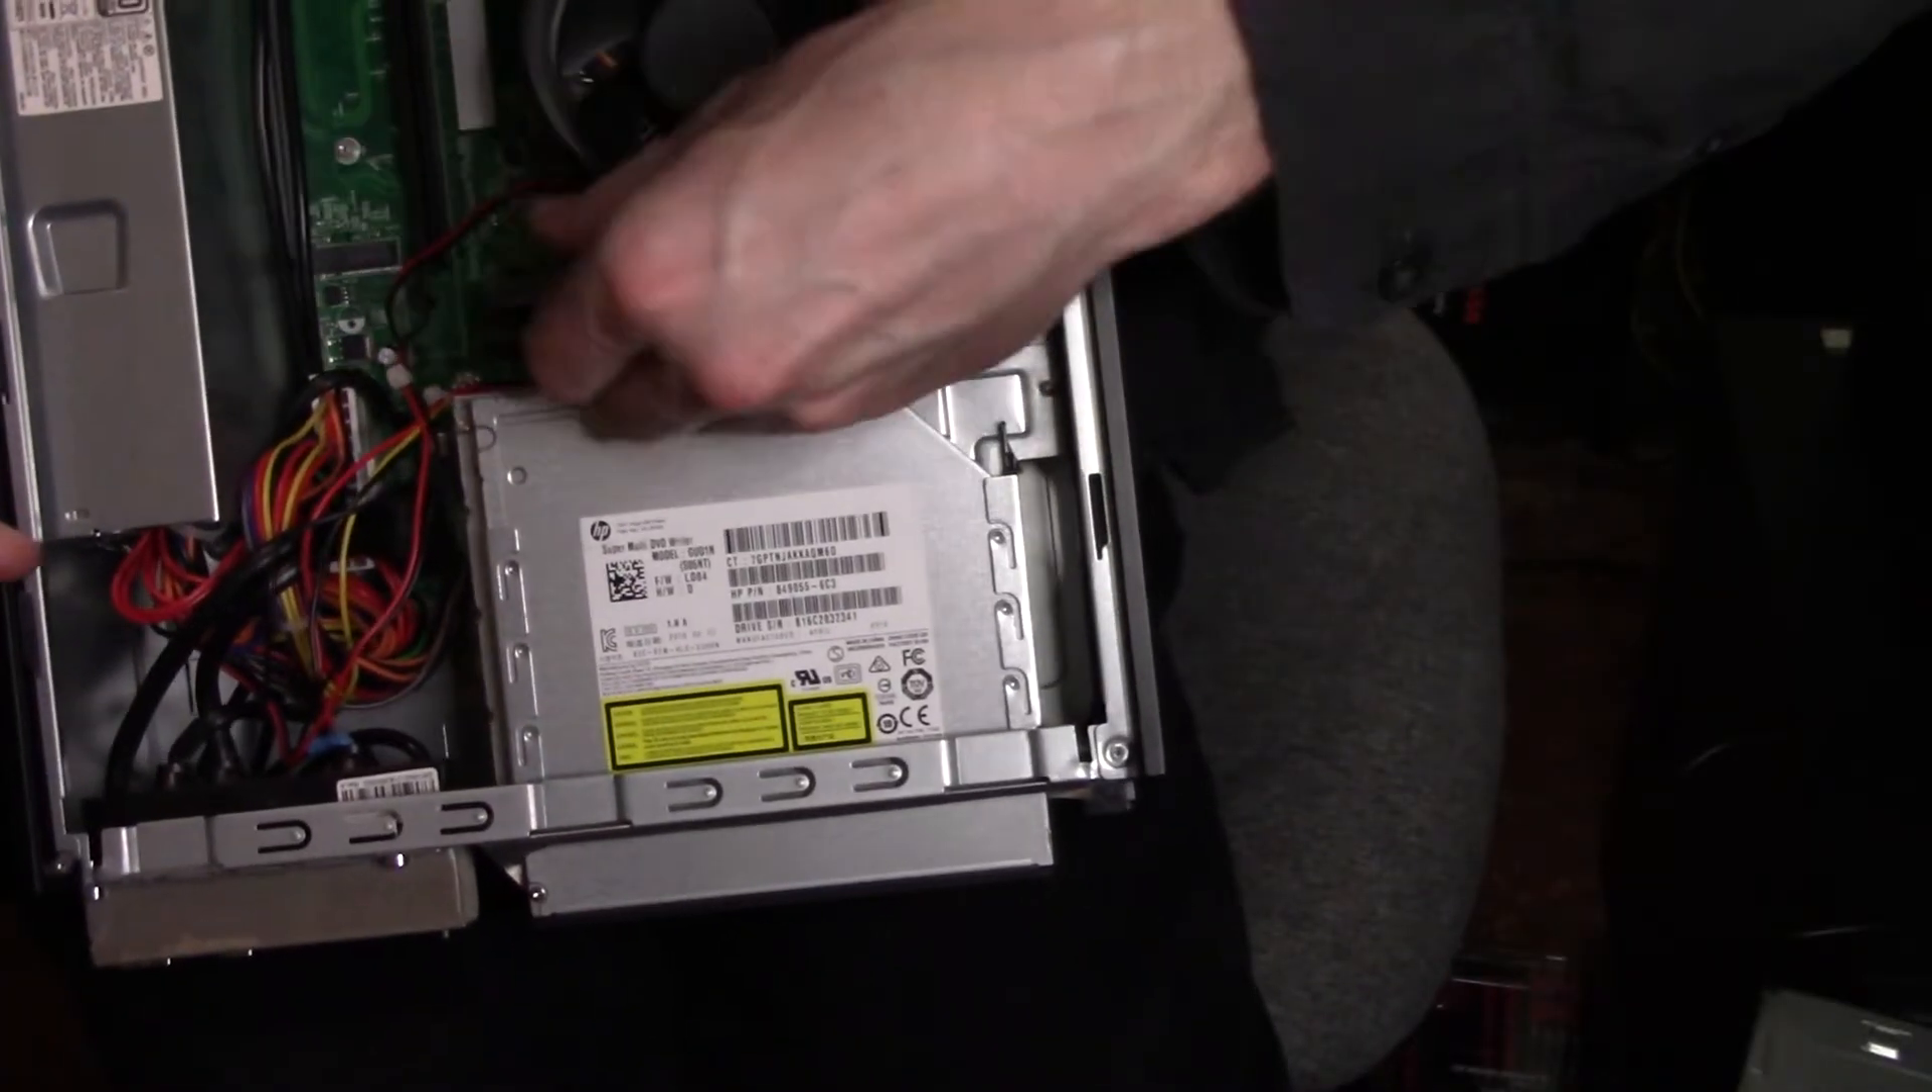And you guessed it, the optical drive is back in, so now we need to reconnect the cables.